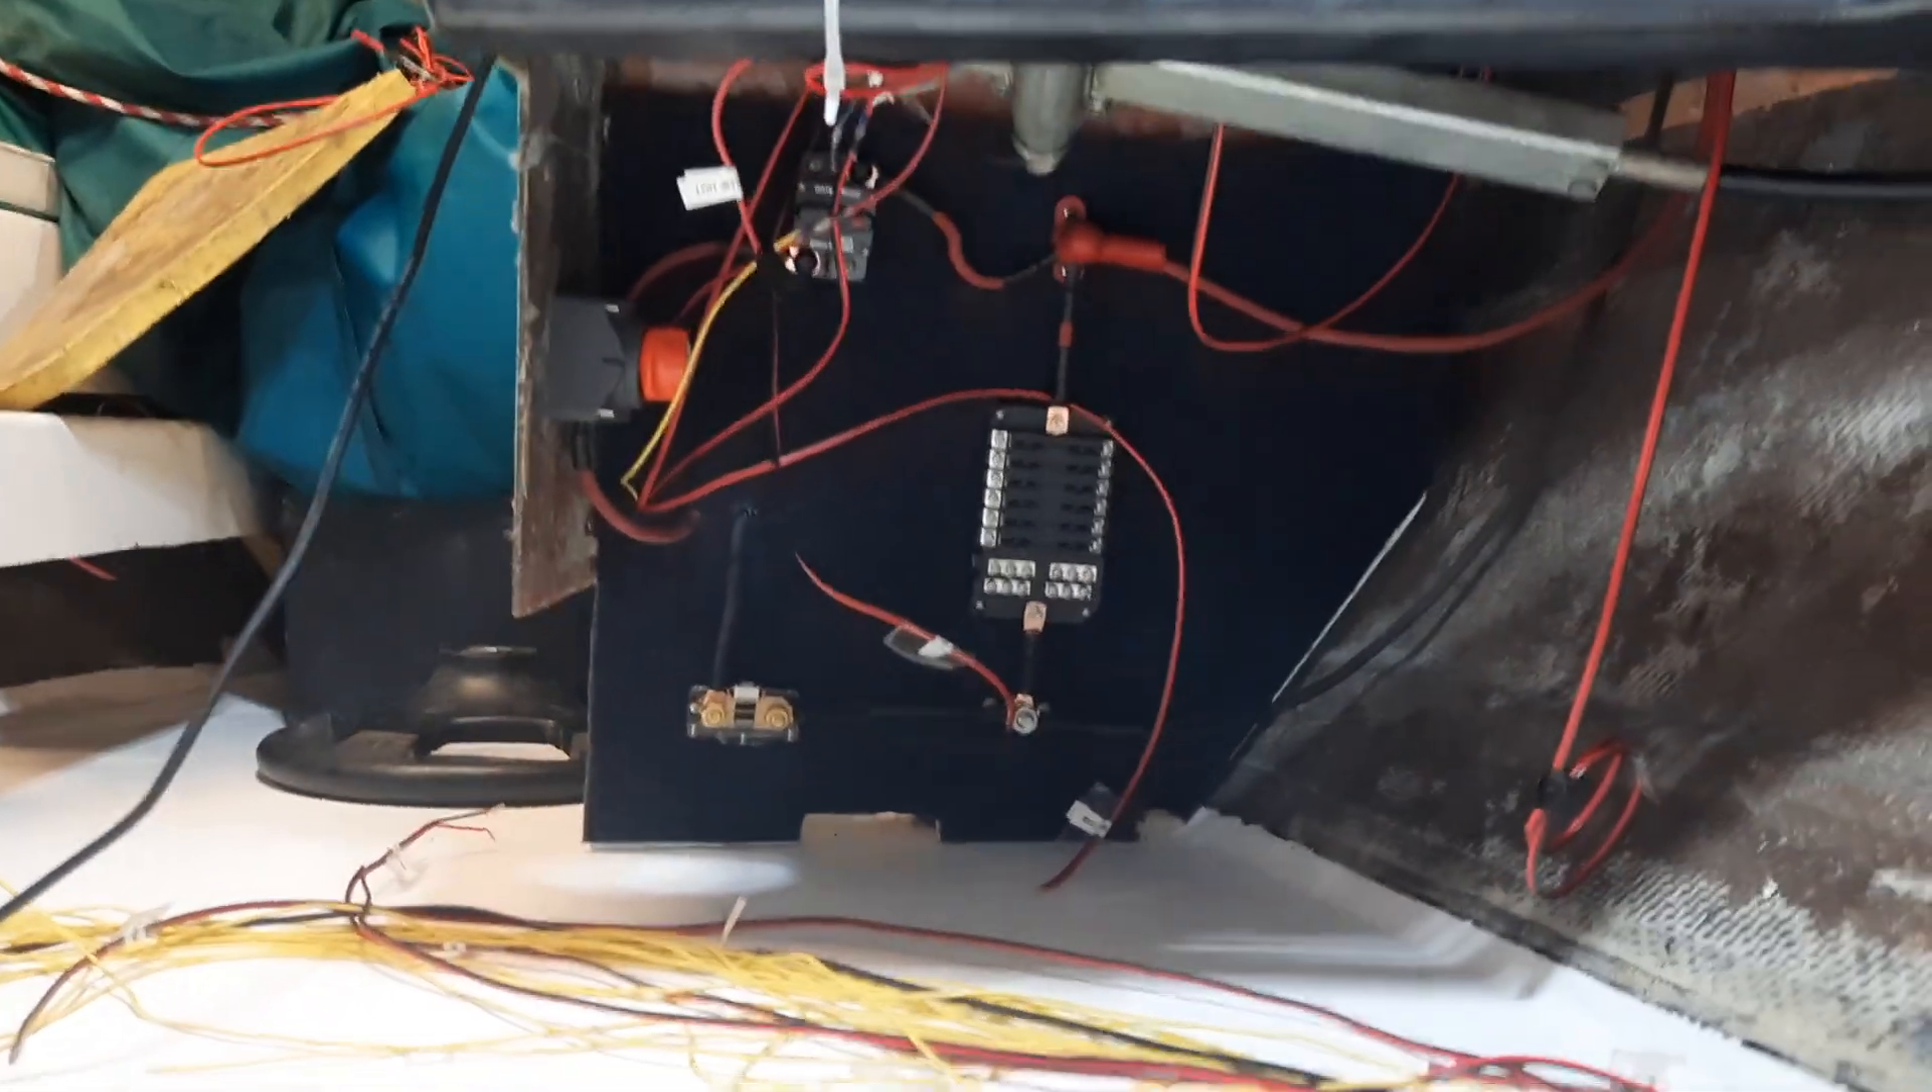Under the dash, I don't know if you can make that out, but I've got a 12 volt panel assembled under there, and that's pretty much ready to go as well.